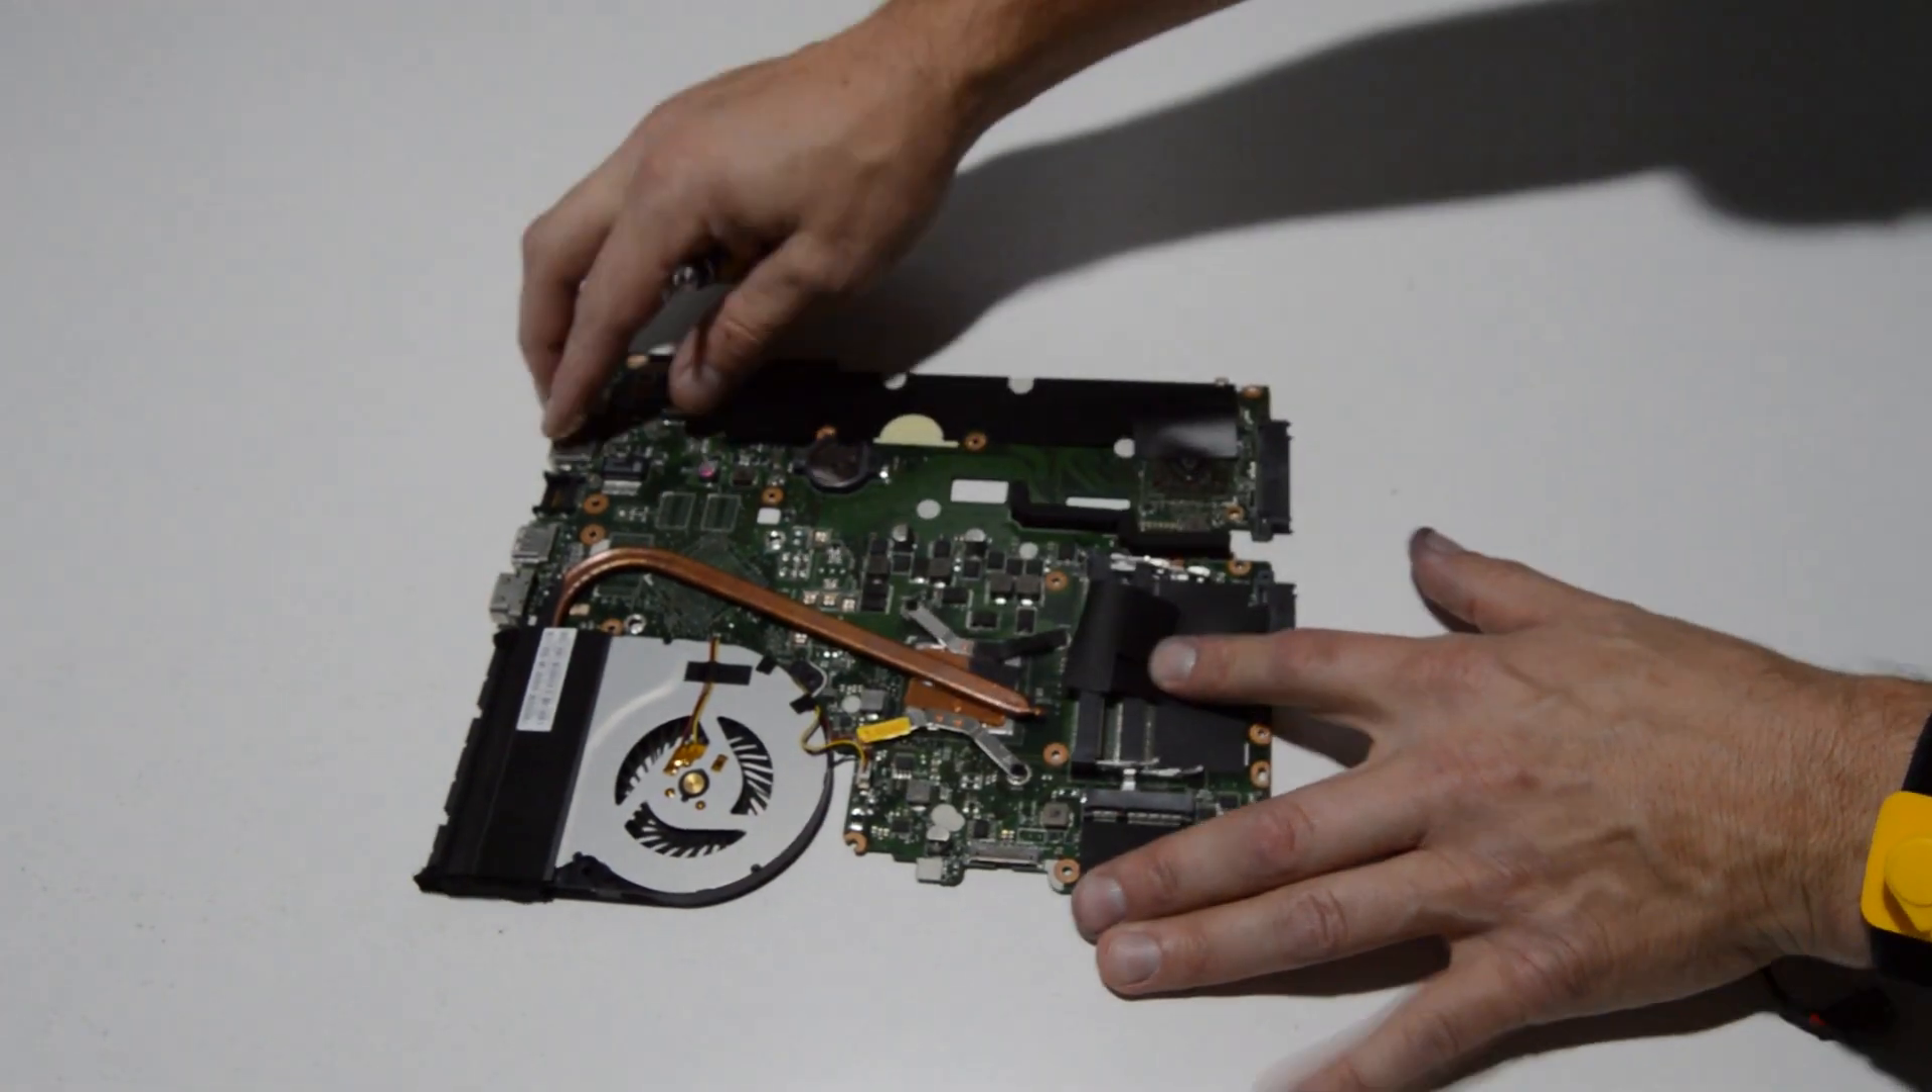All right so the last thing we need to remove is the fan and heat sink assembly.